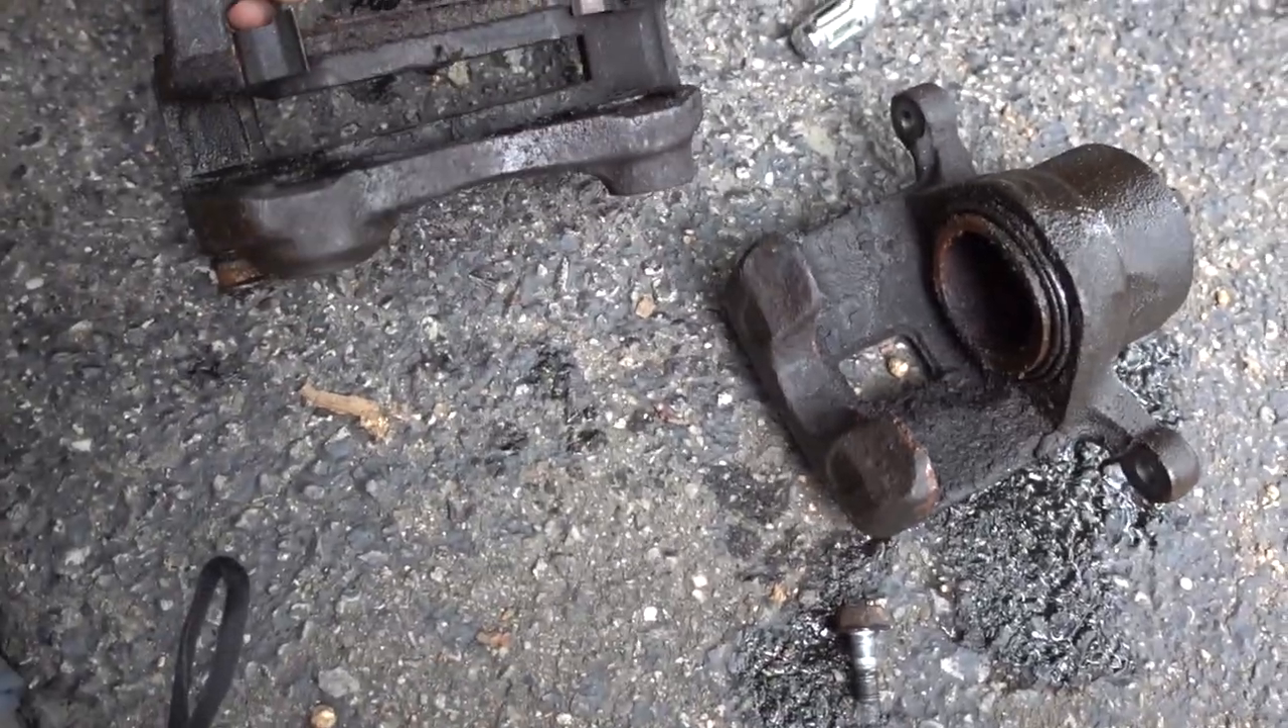So you can see, I just pulled the caliper apart.